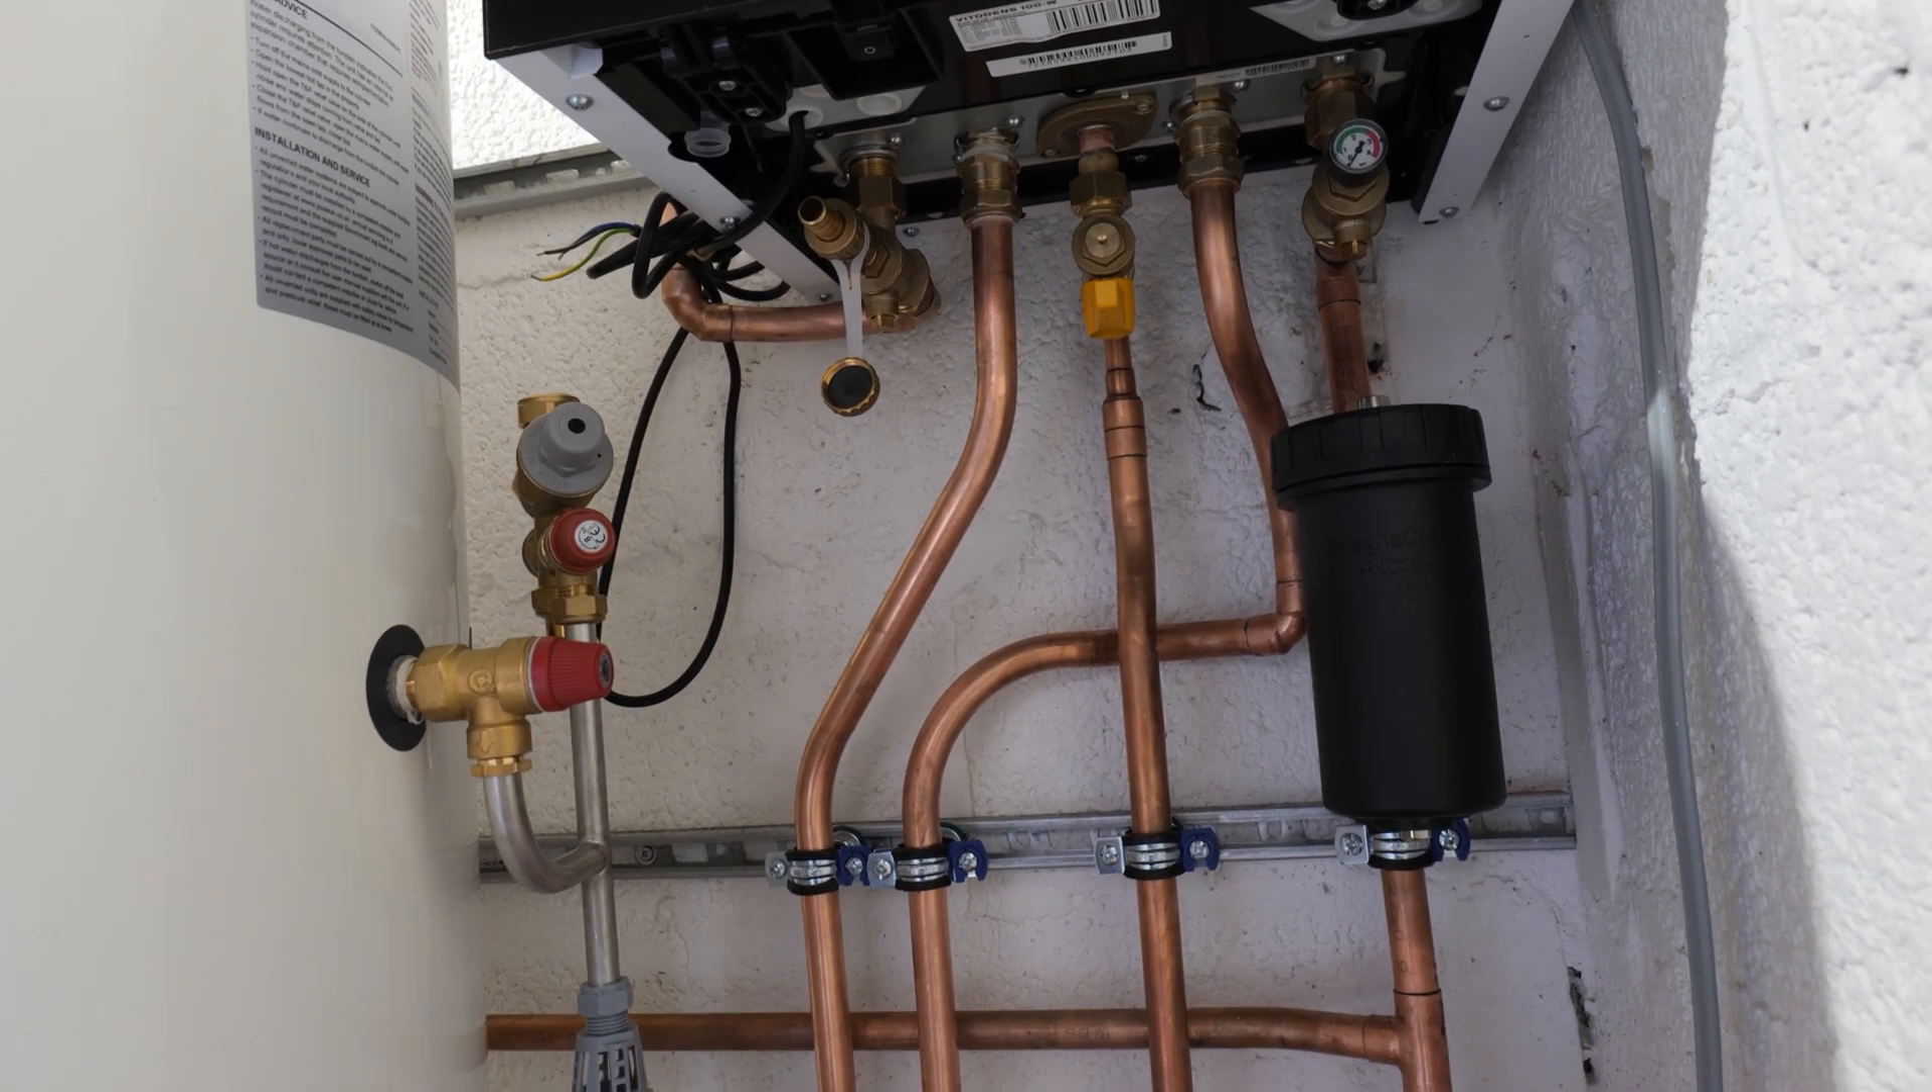Right that is the majority of the pipe work done now underneath the boiler.